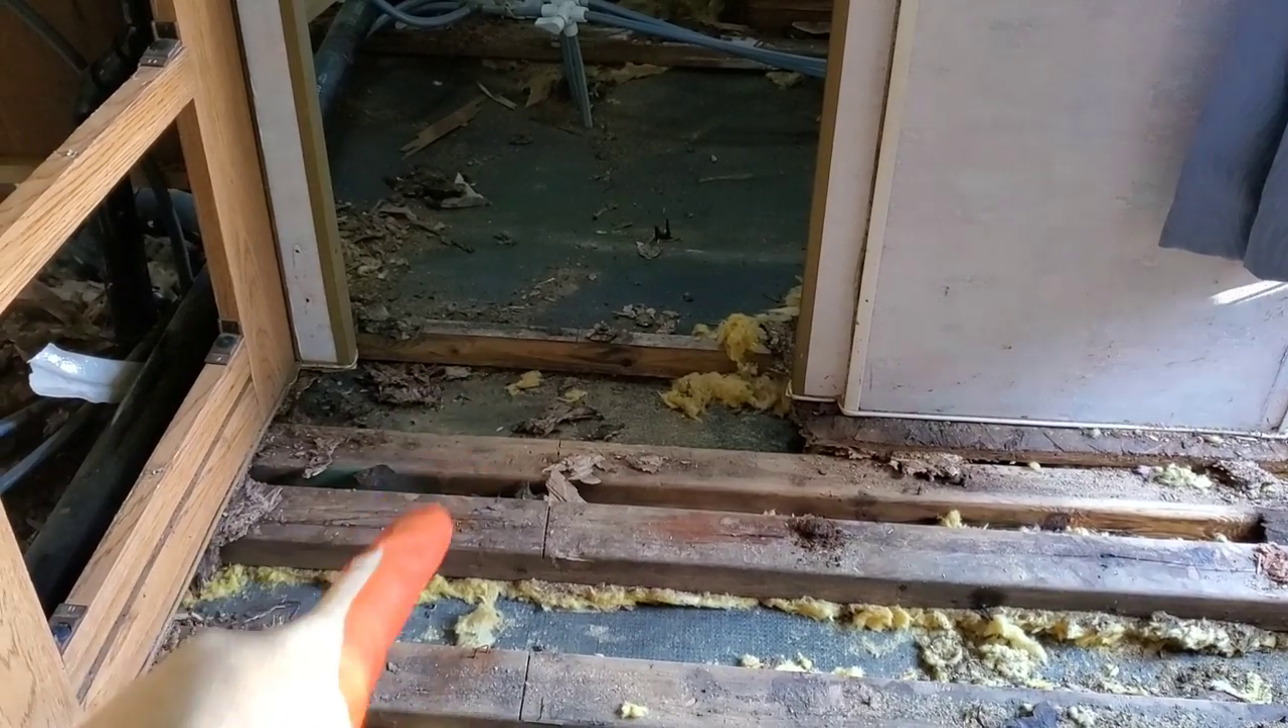There's nothing there there's a big gap in between these two pieces of wood.